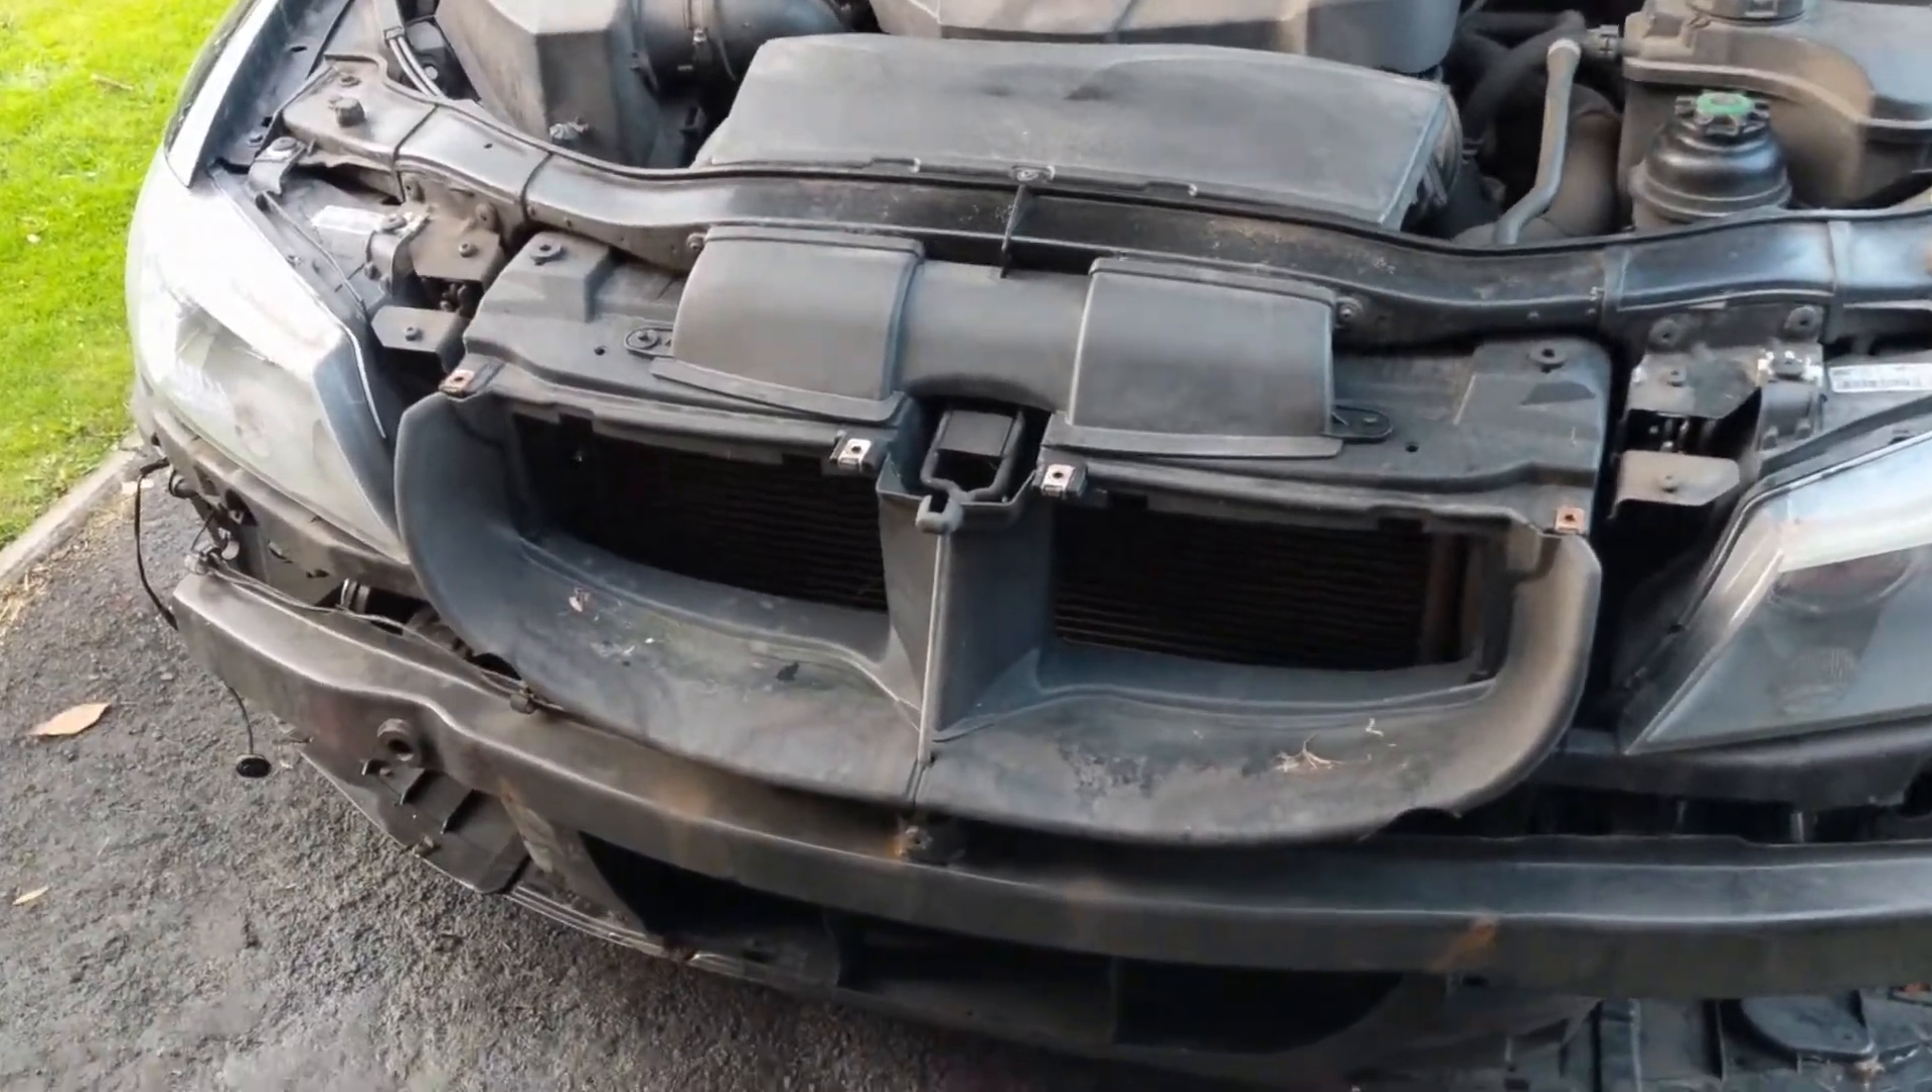Right, so next stage of painting we've got the bumper off.